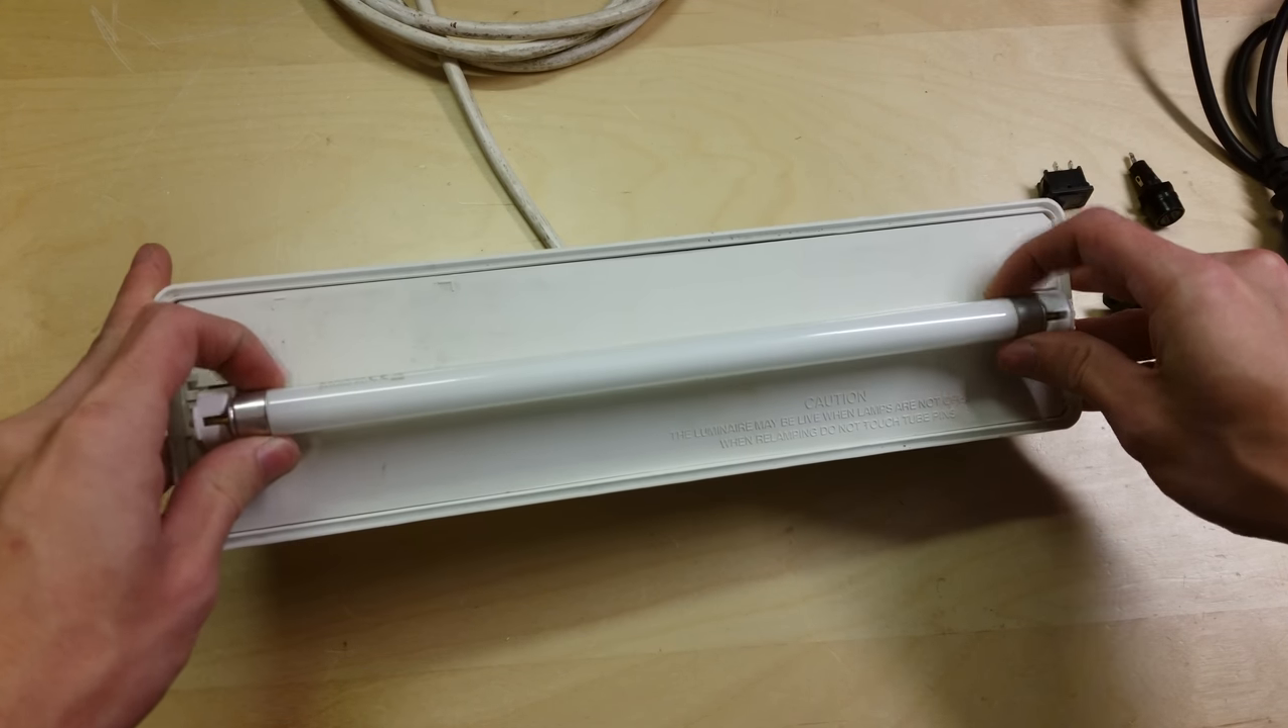Okay so we've got the front cover off.